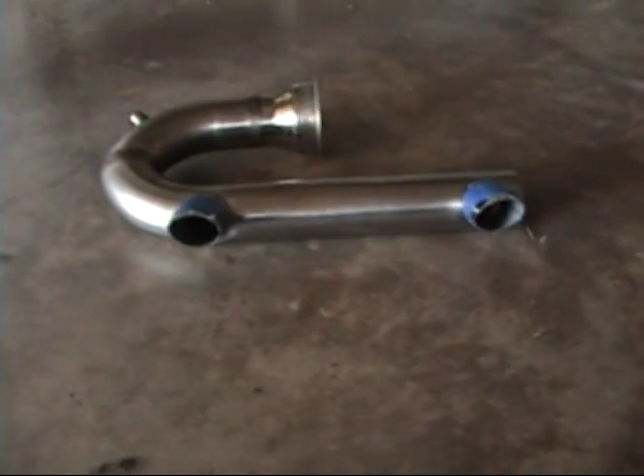So I drilled a hole through these tubes so these little exhaust tips could fit in there. Got it lined up pretty well.